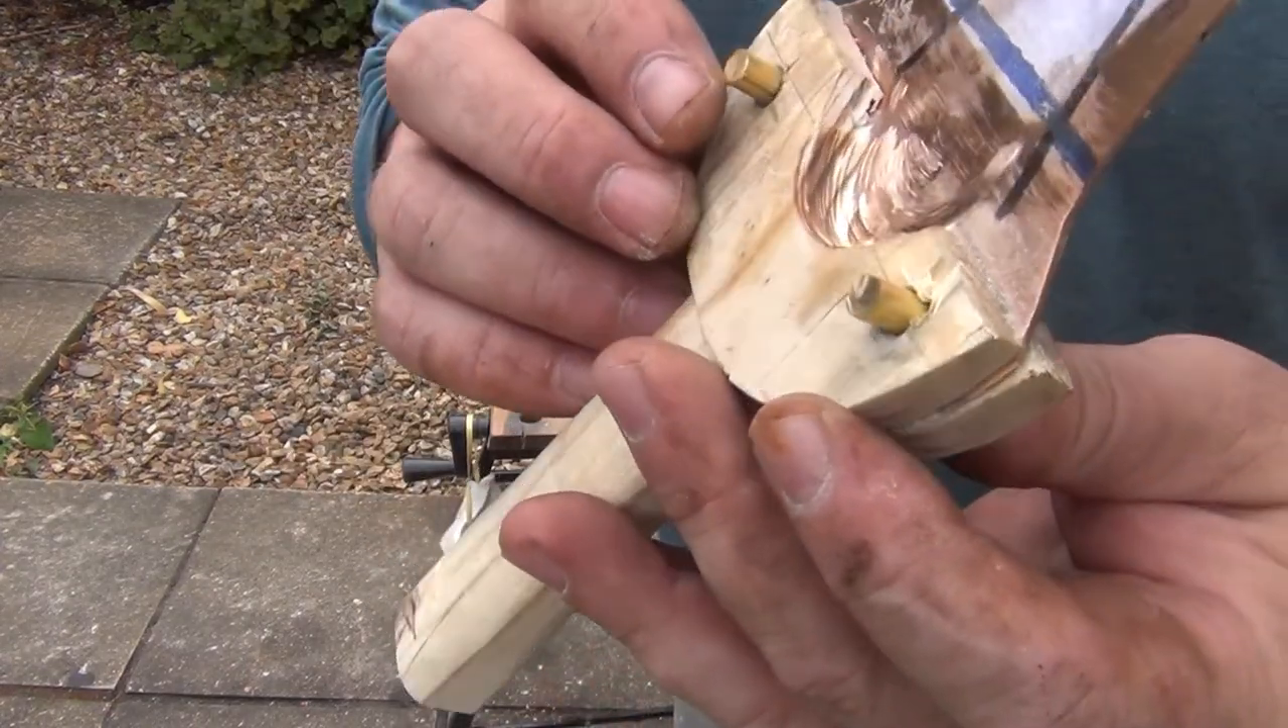So I've got the little brass pins in place.